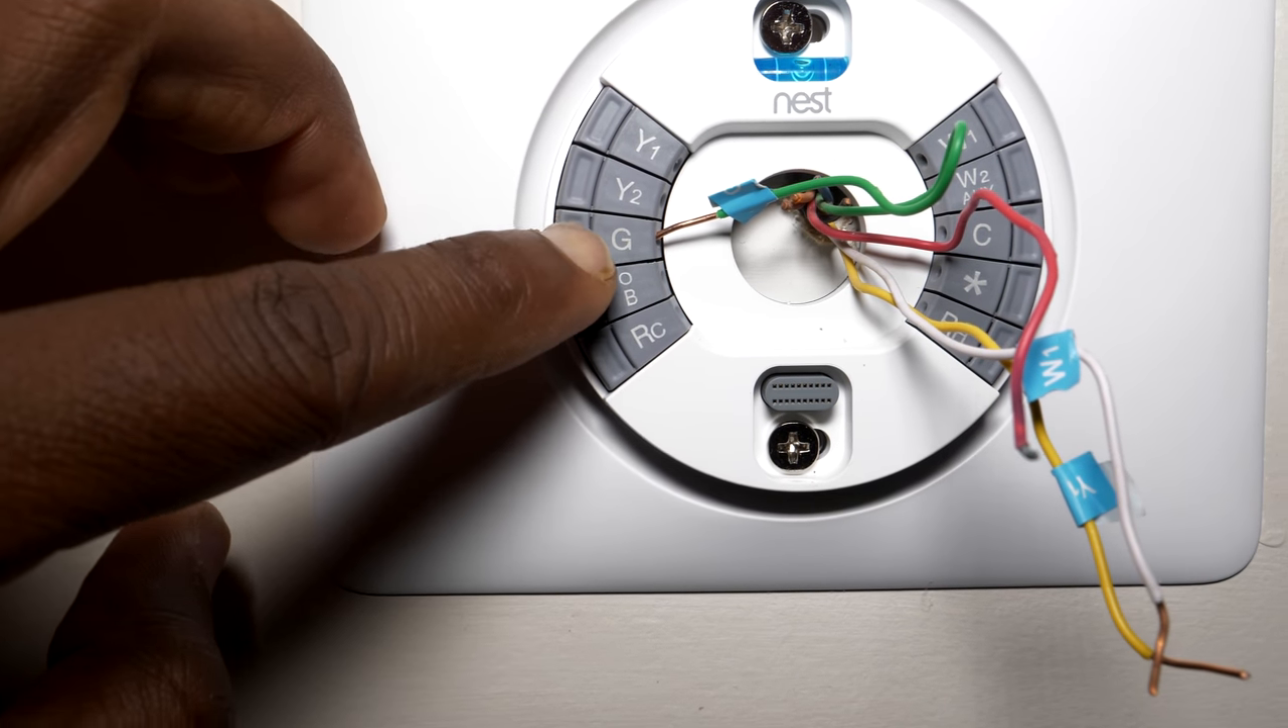So we got the plate in.